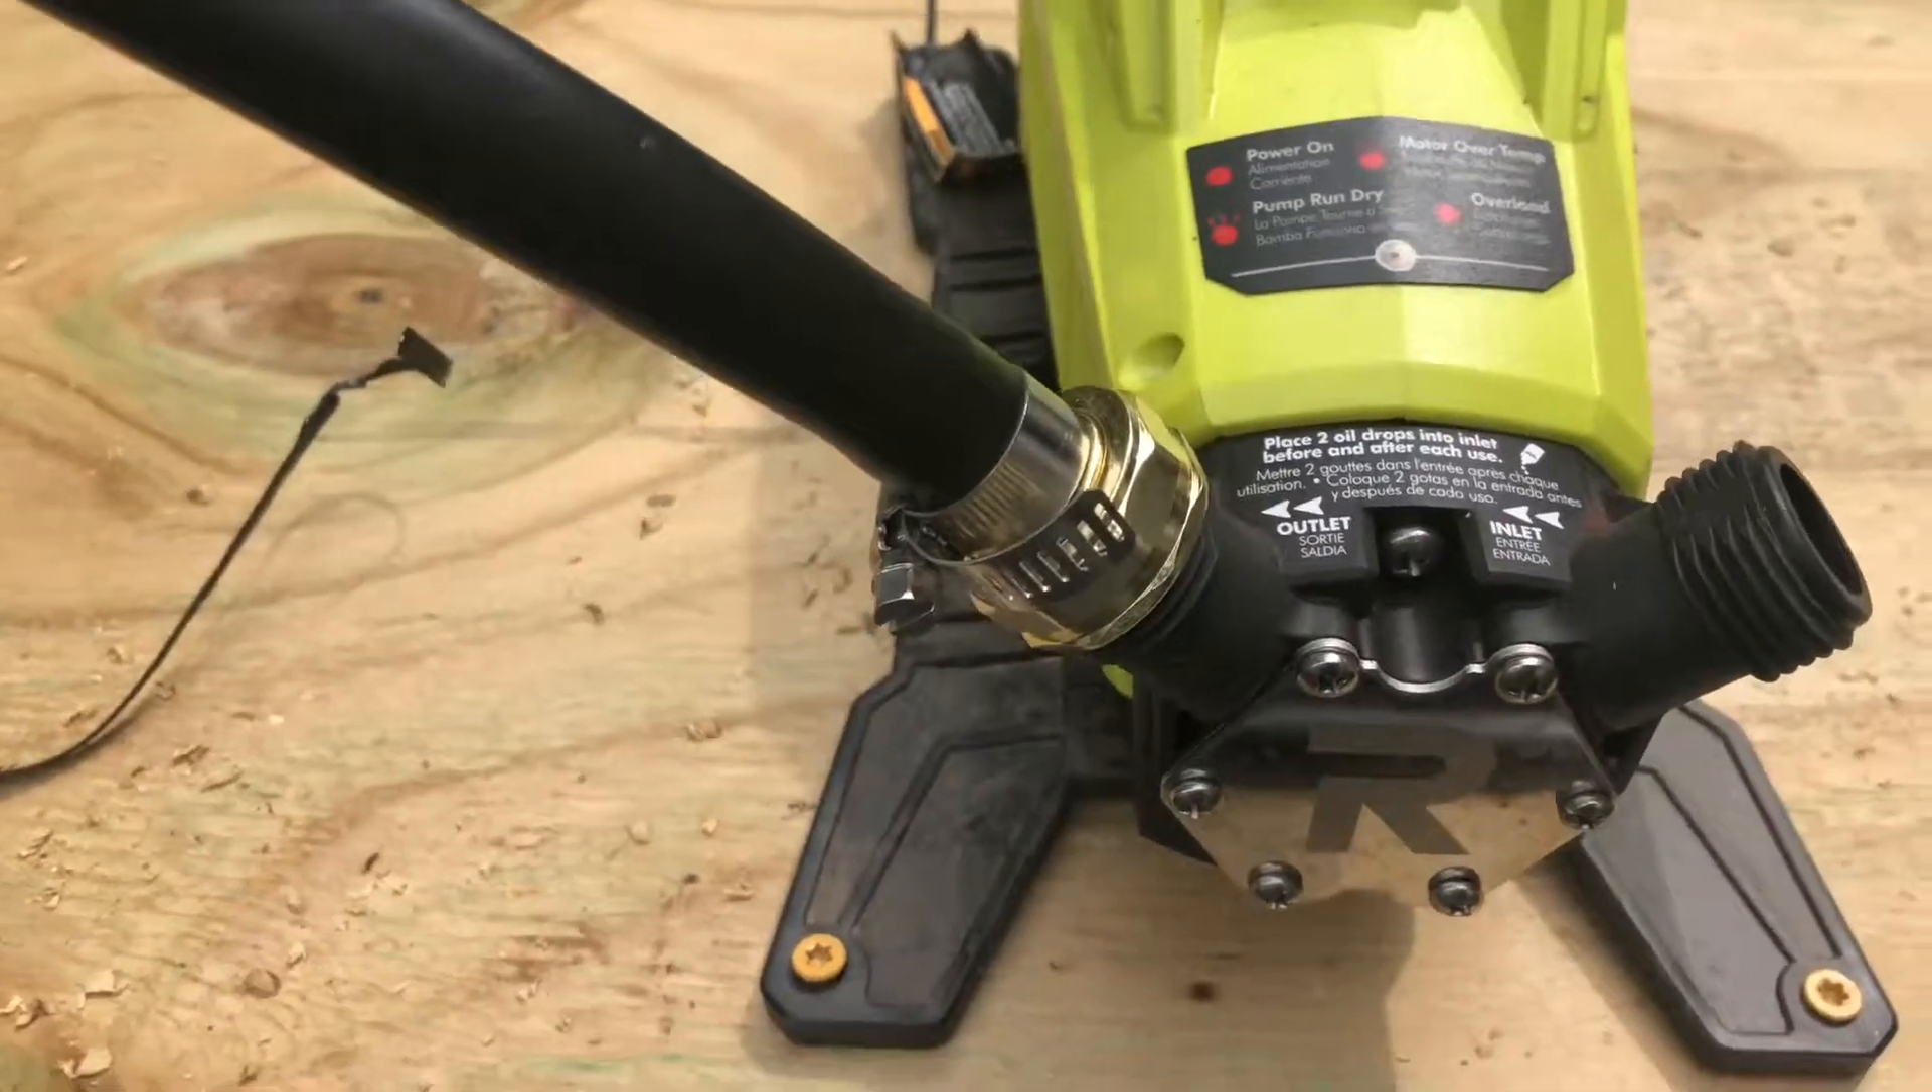I've screwed my Ryobi pump to the board and attached it with the hose fitting.